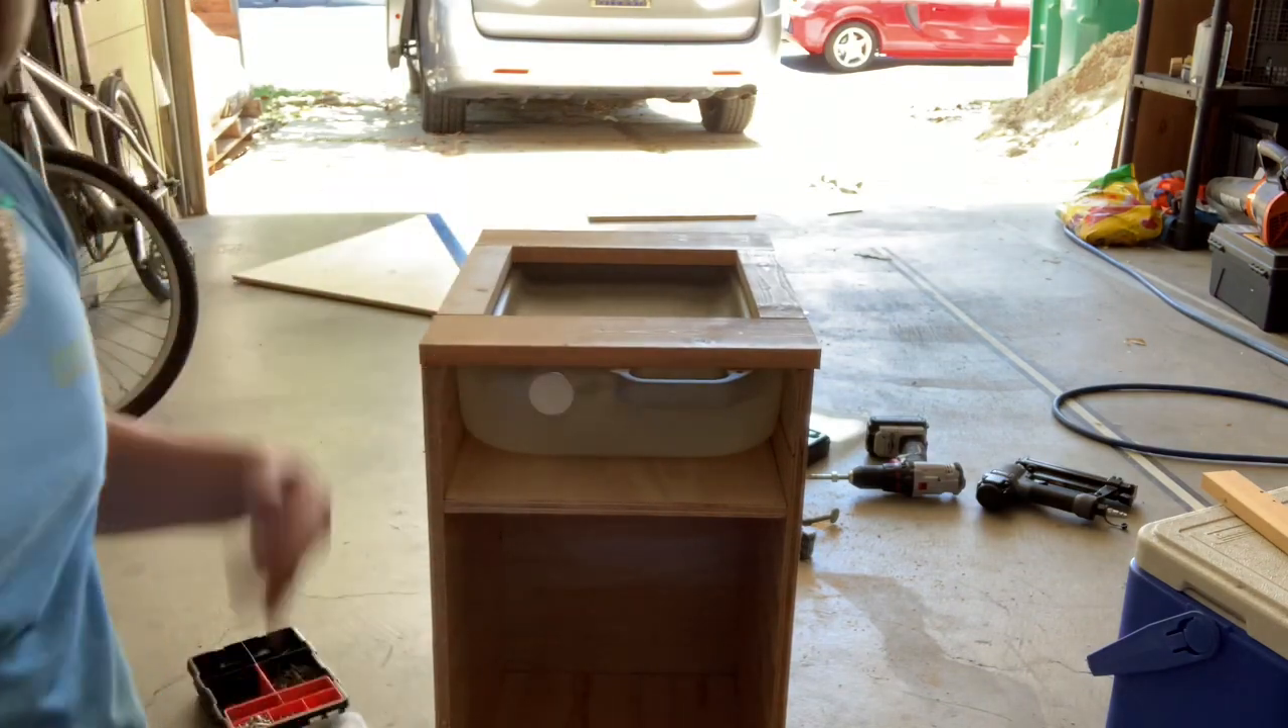And I built the frame. It's going to sit on top like that.